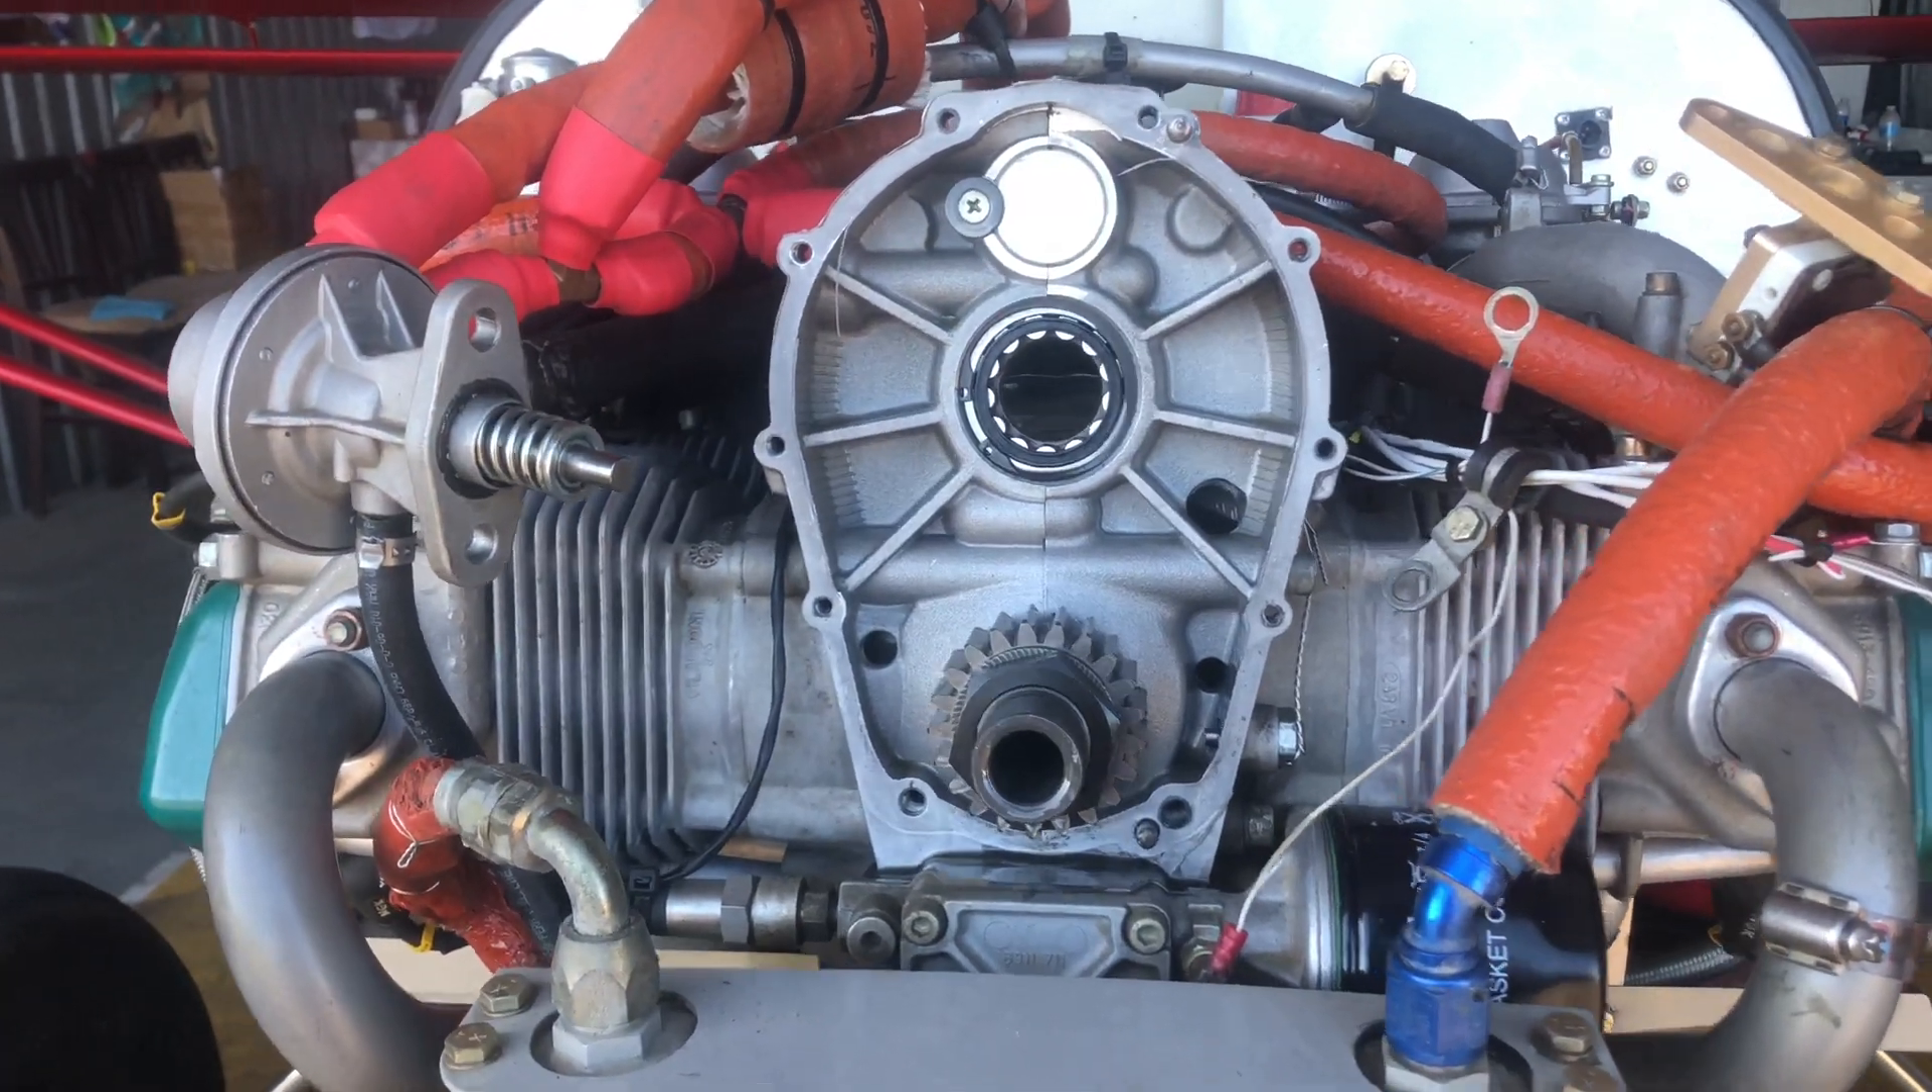This gearbox is removed we have the PTO end of the crankshaft exposed.